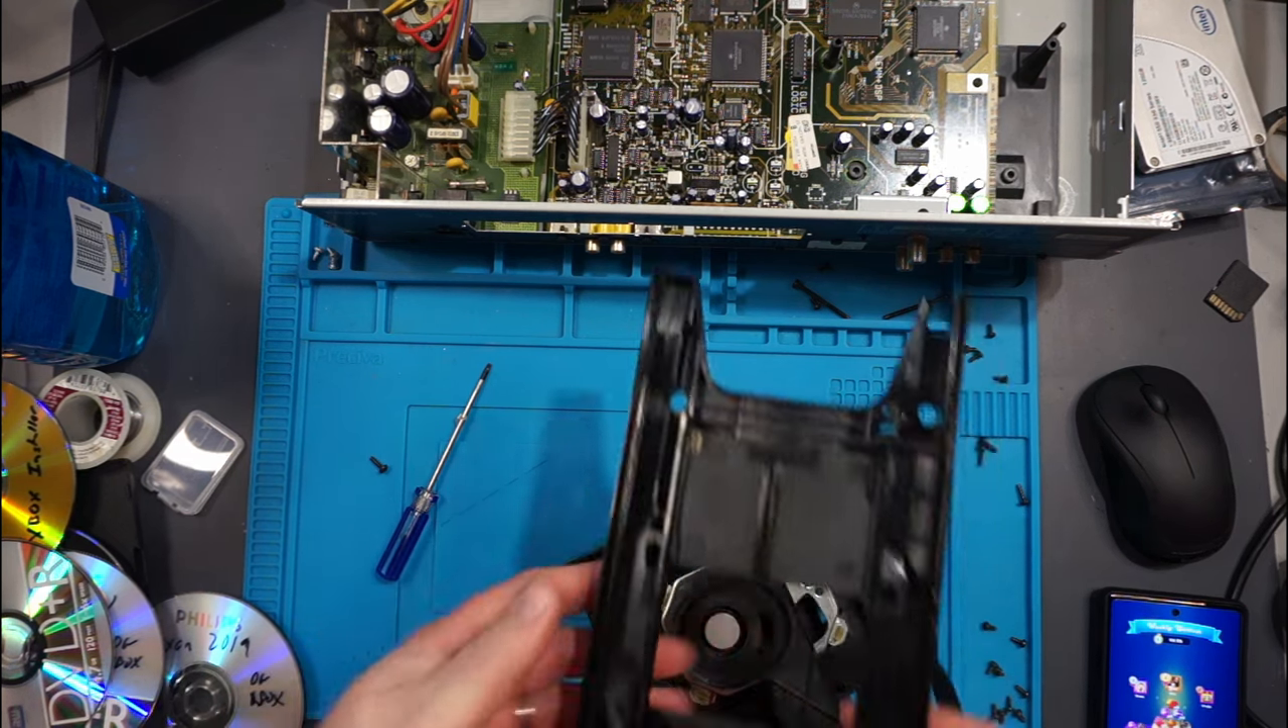There we go. Got the tray off.